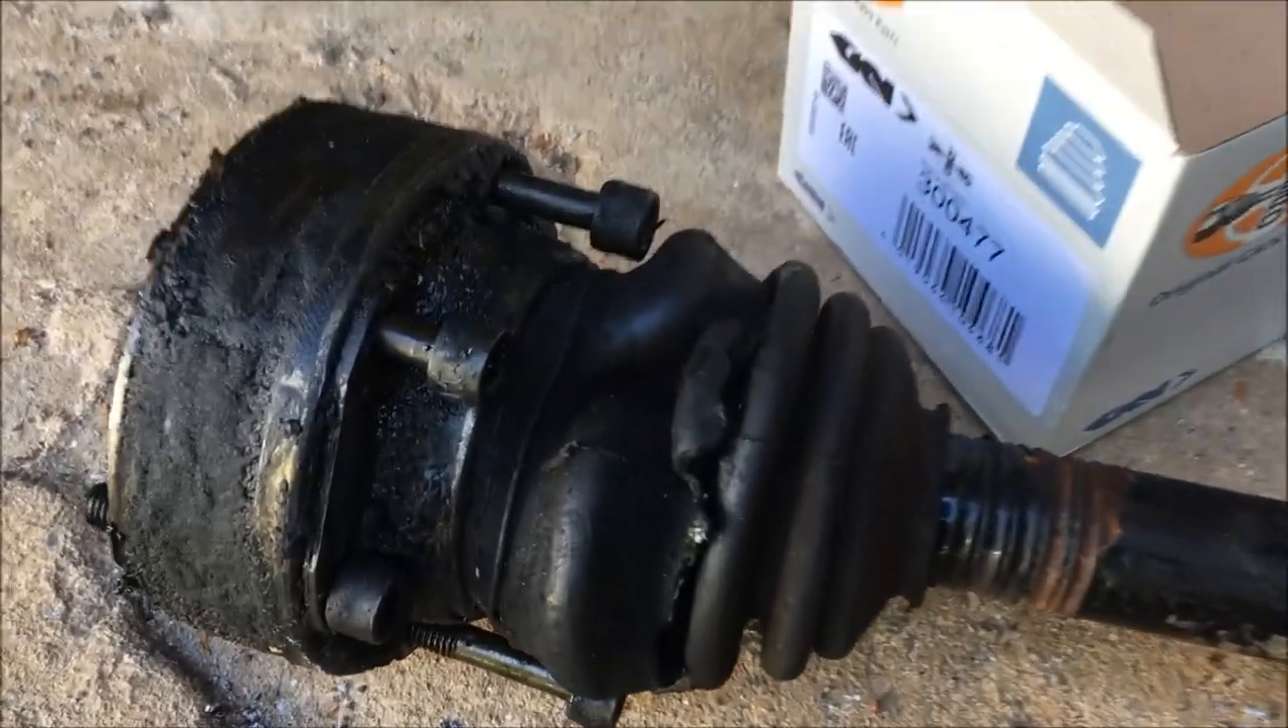Alright, I've got the axle out now and what I'm going to do is replace these torn boots.